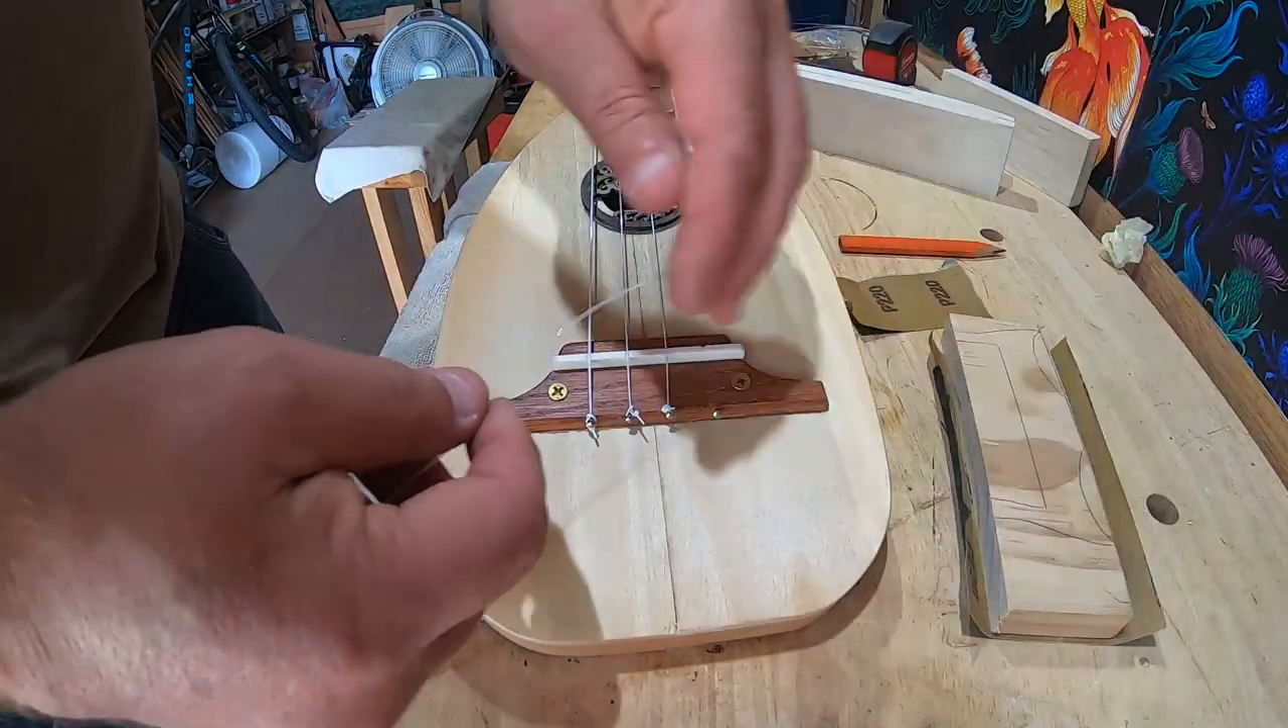I just got the last string to put on.